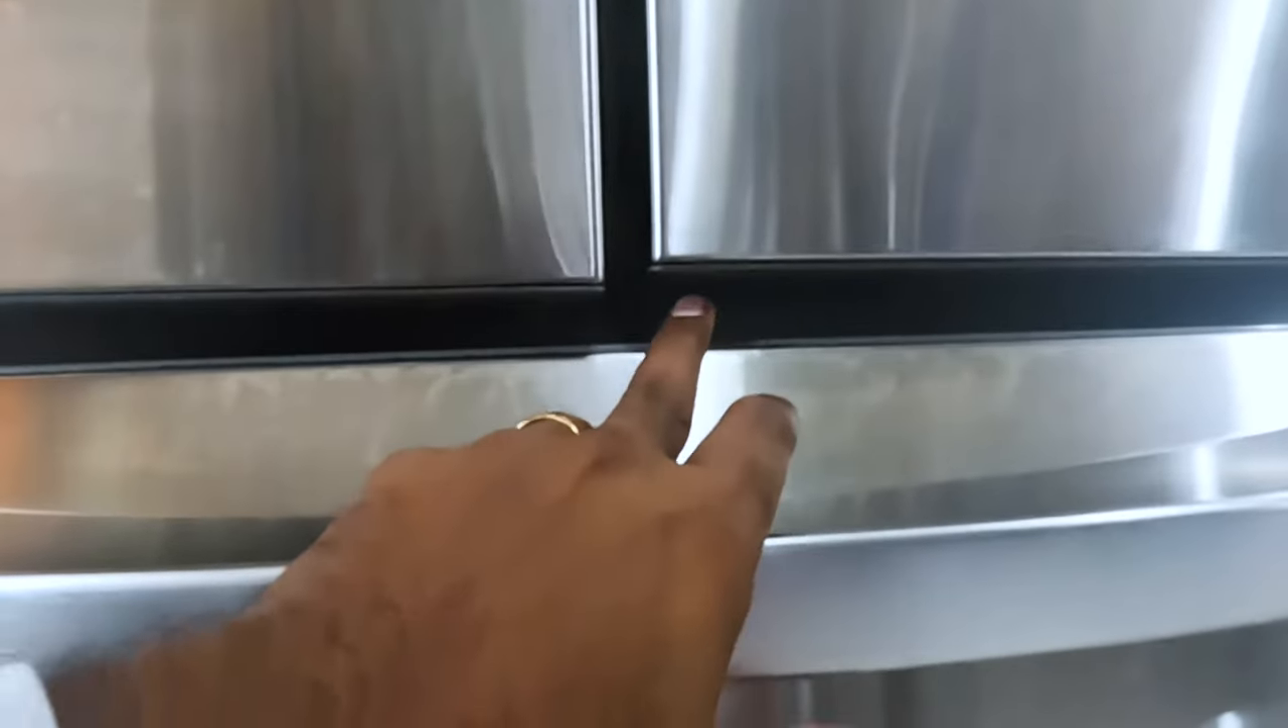As you can see one door here is higher than the other.